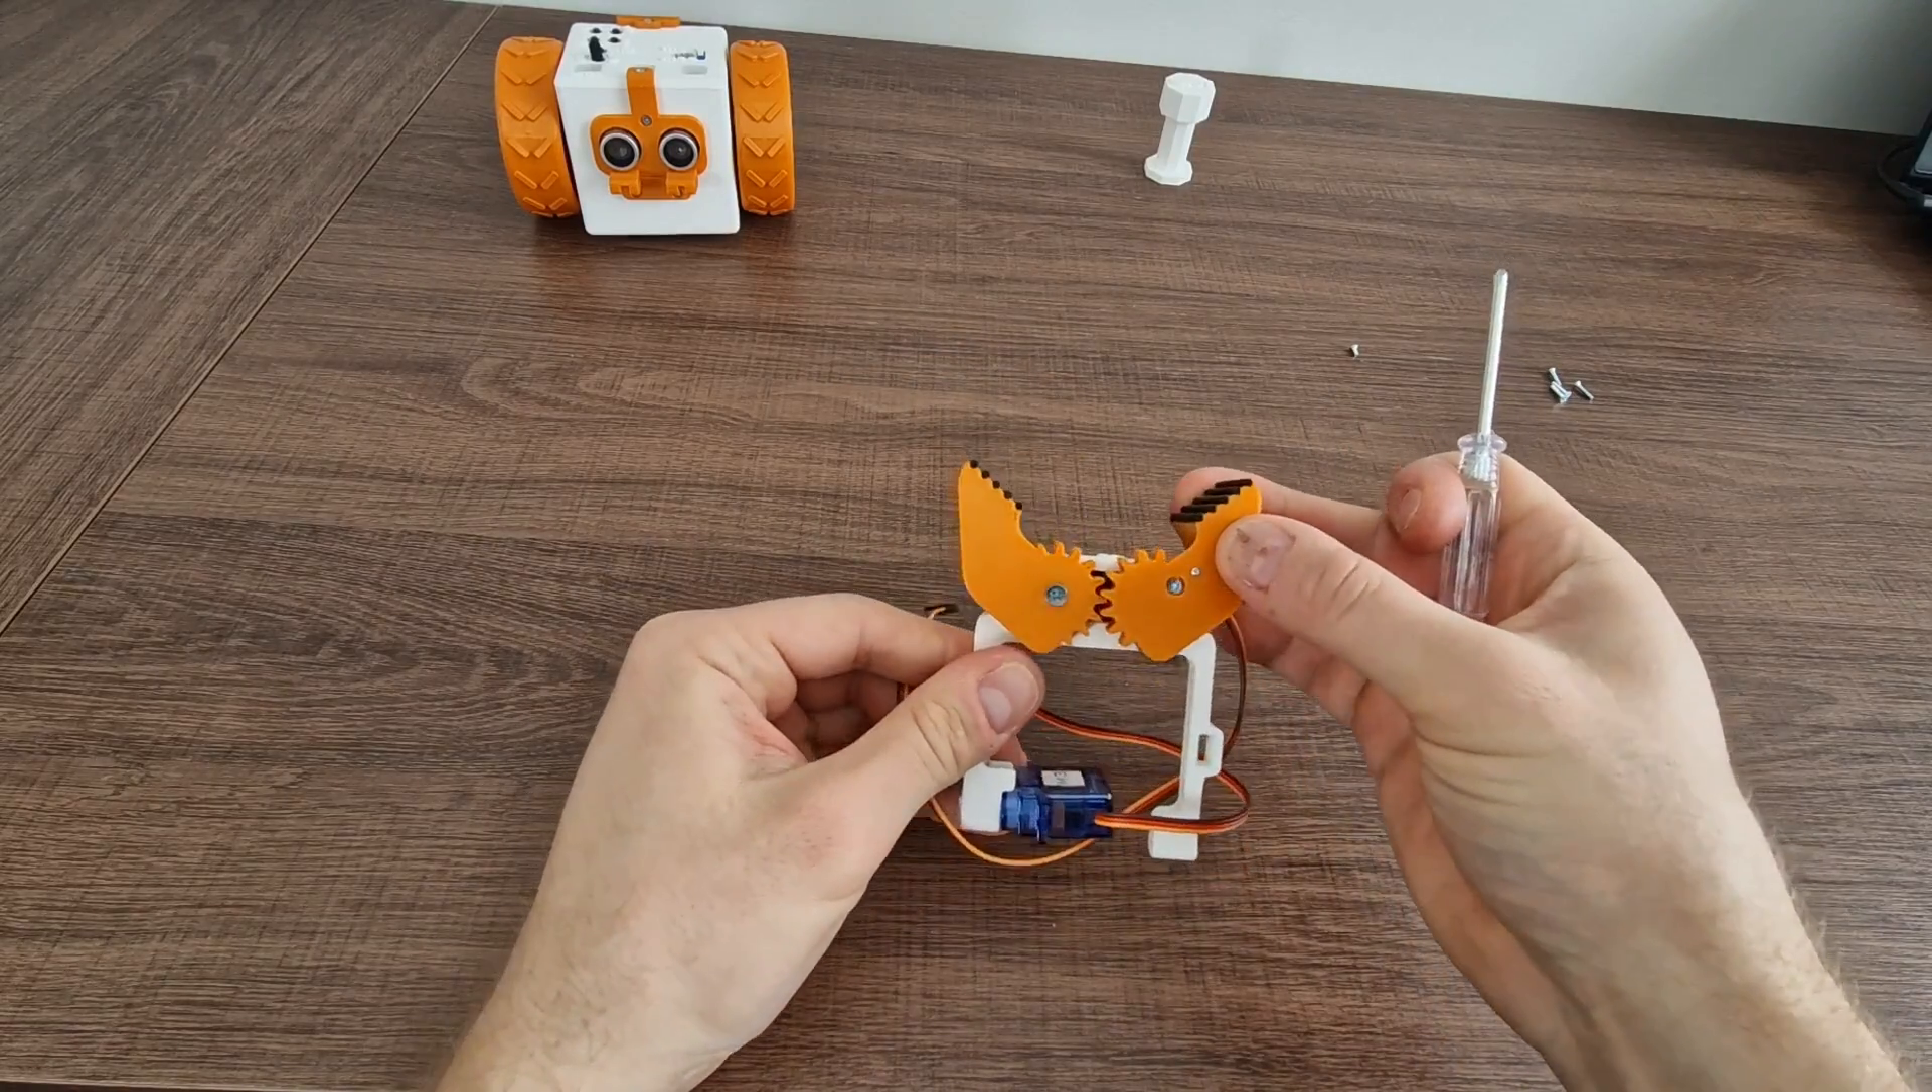And here's how the gripper looks assembled.